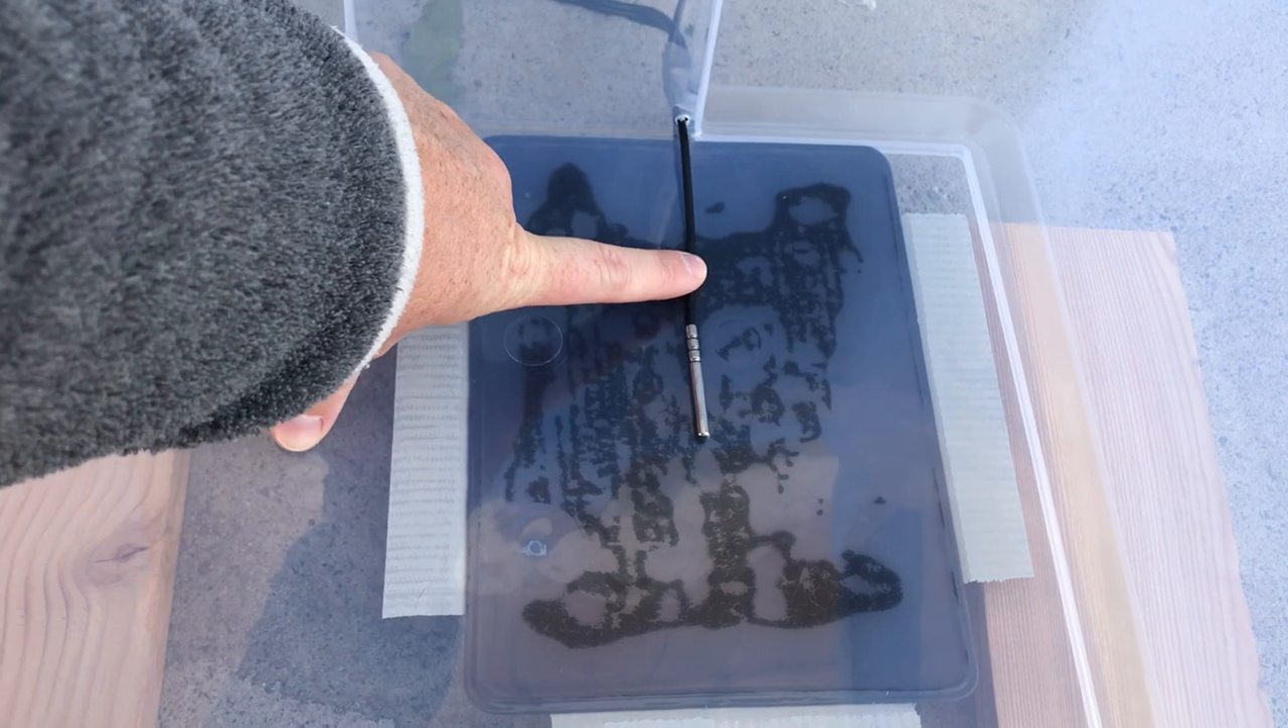As you can see i stuck the probe in and it'll sit right on top of the mat.